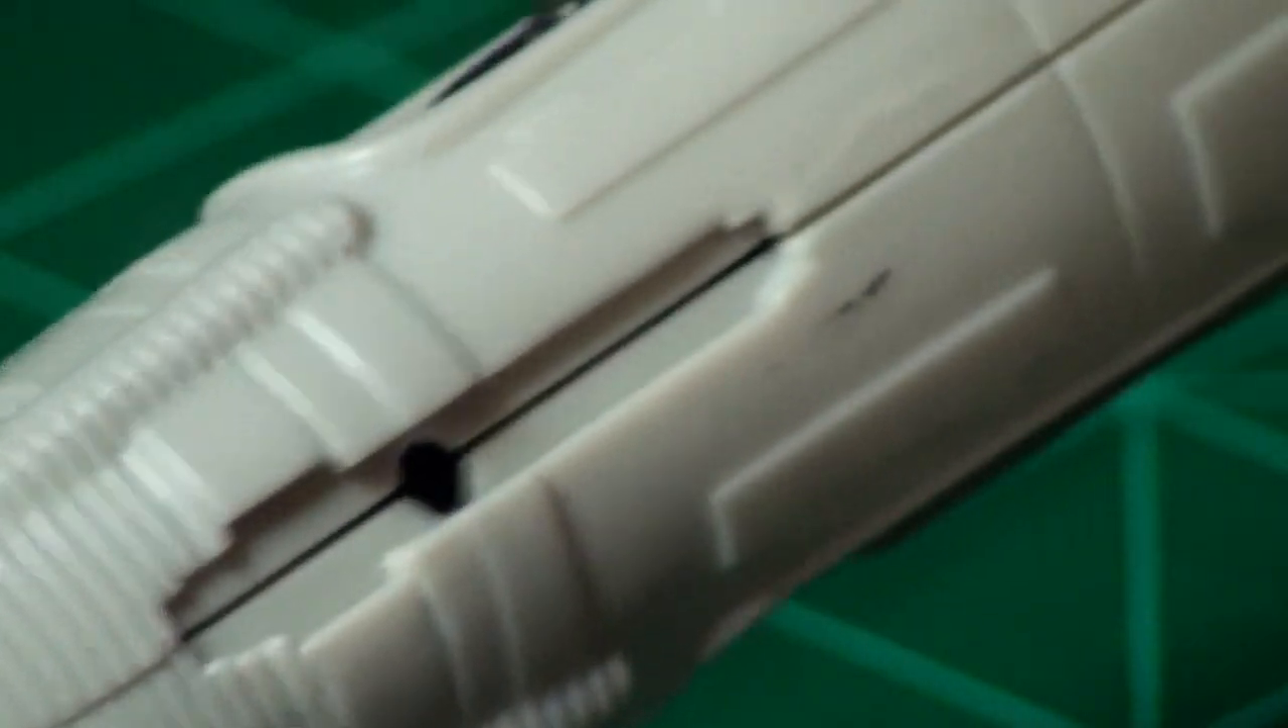Right along here is the worst seam in the whole thing.